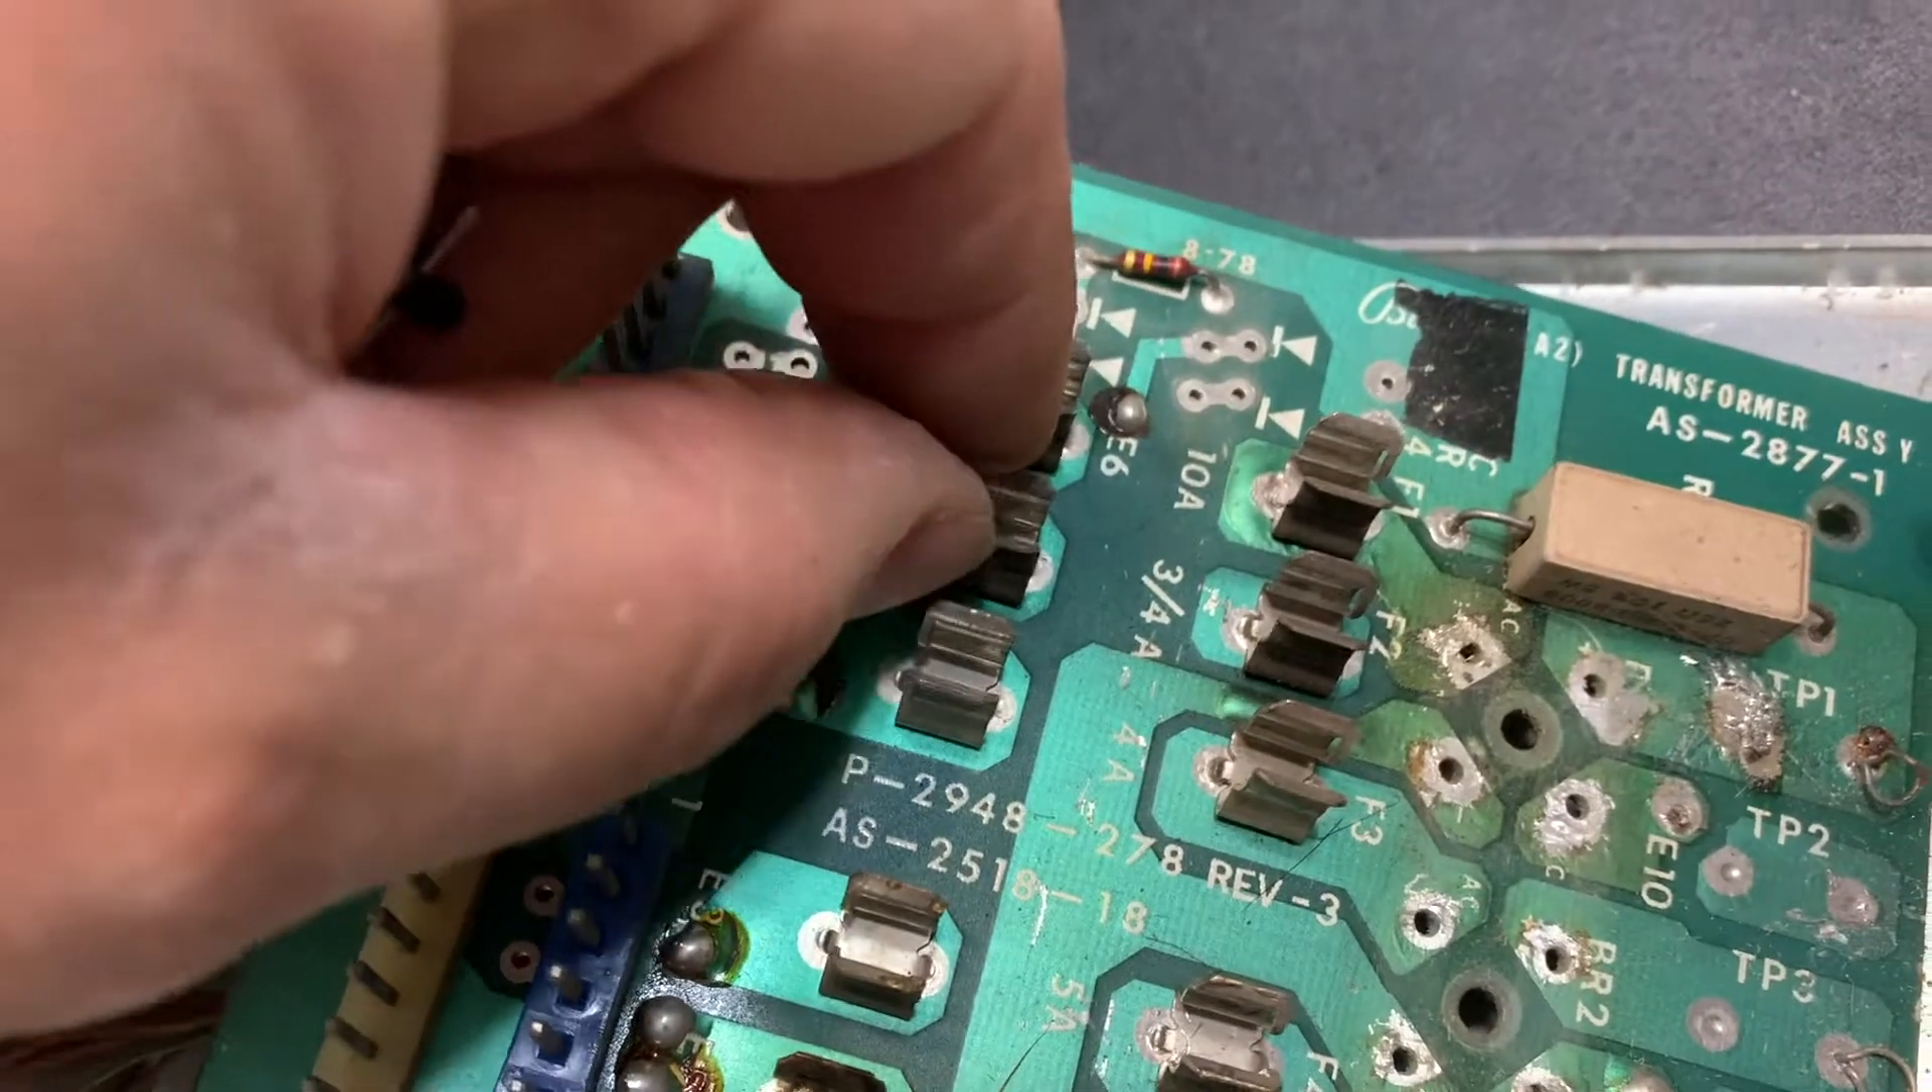Basically, I pulled all the fuses out, checked all the clips.